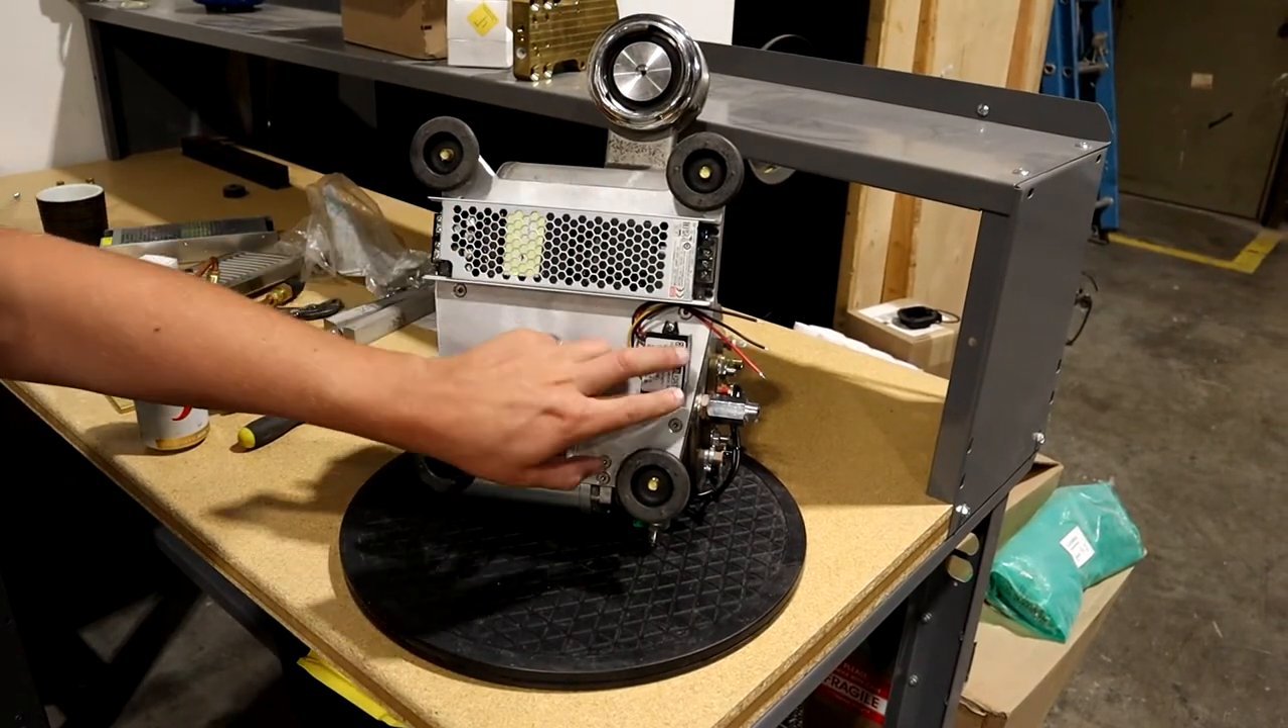The bottom side here as you can see I got the power supply mounted.